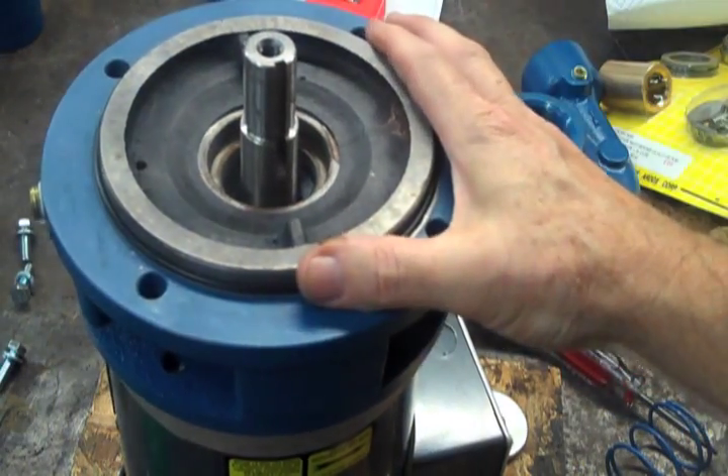Okay, we have the motor bracket that we have just put on.